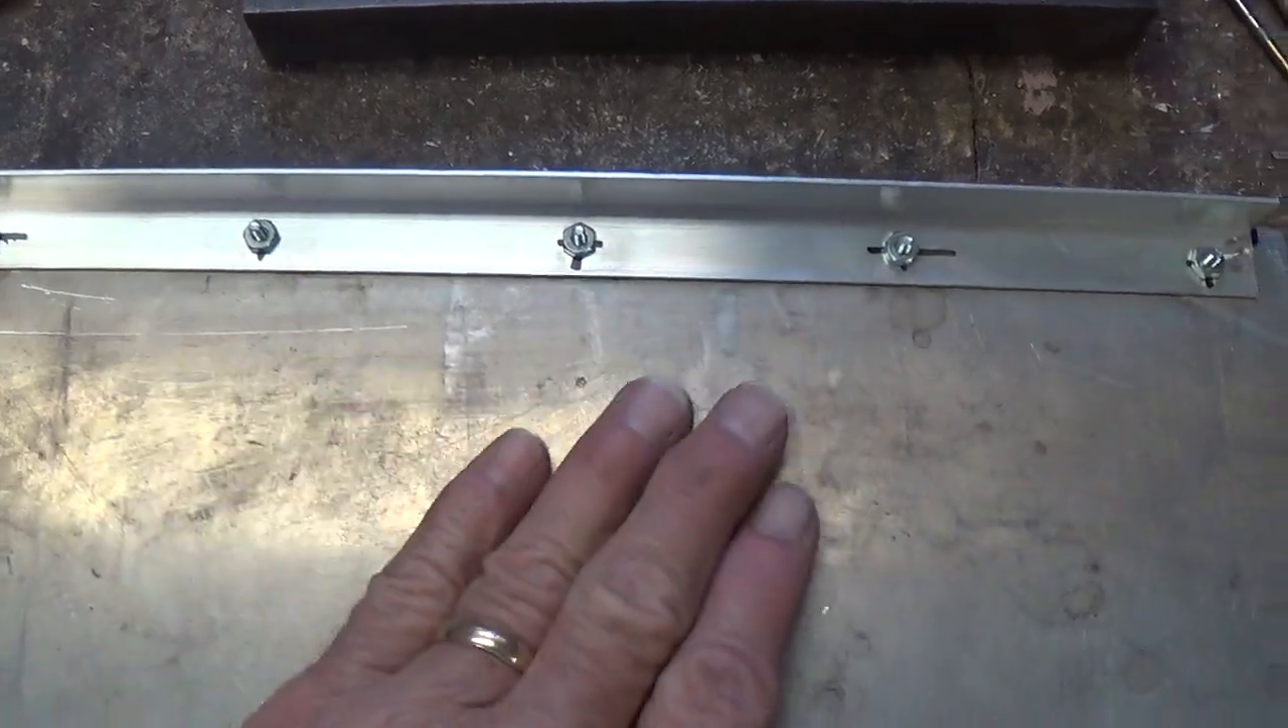Now with the right angle securely attached to our amplifier top plate with screws and nuts, we're ready to continue the process to attach the front panel.